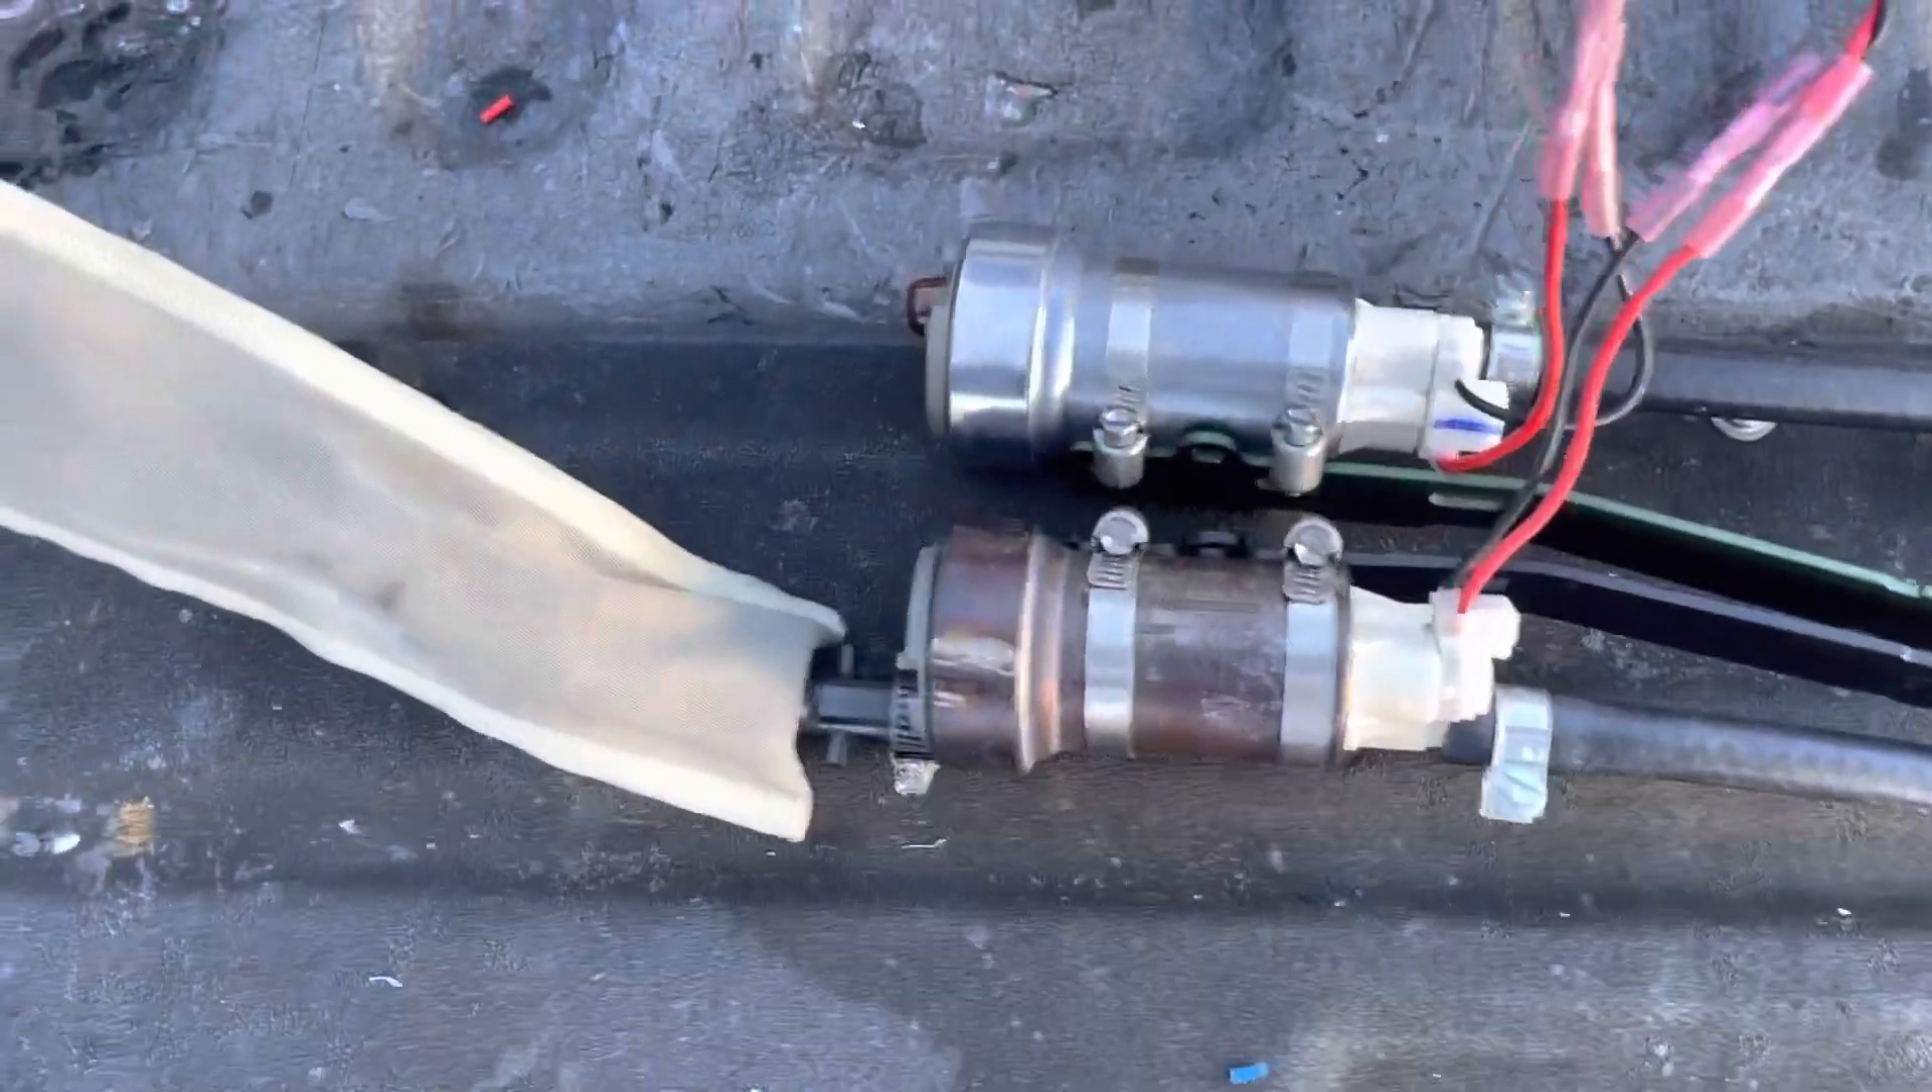I don't have the other fuel sock yet so I can't put it in.